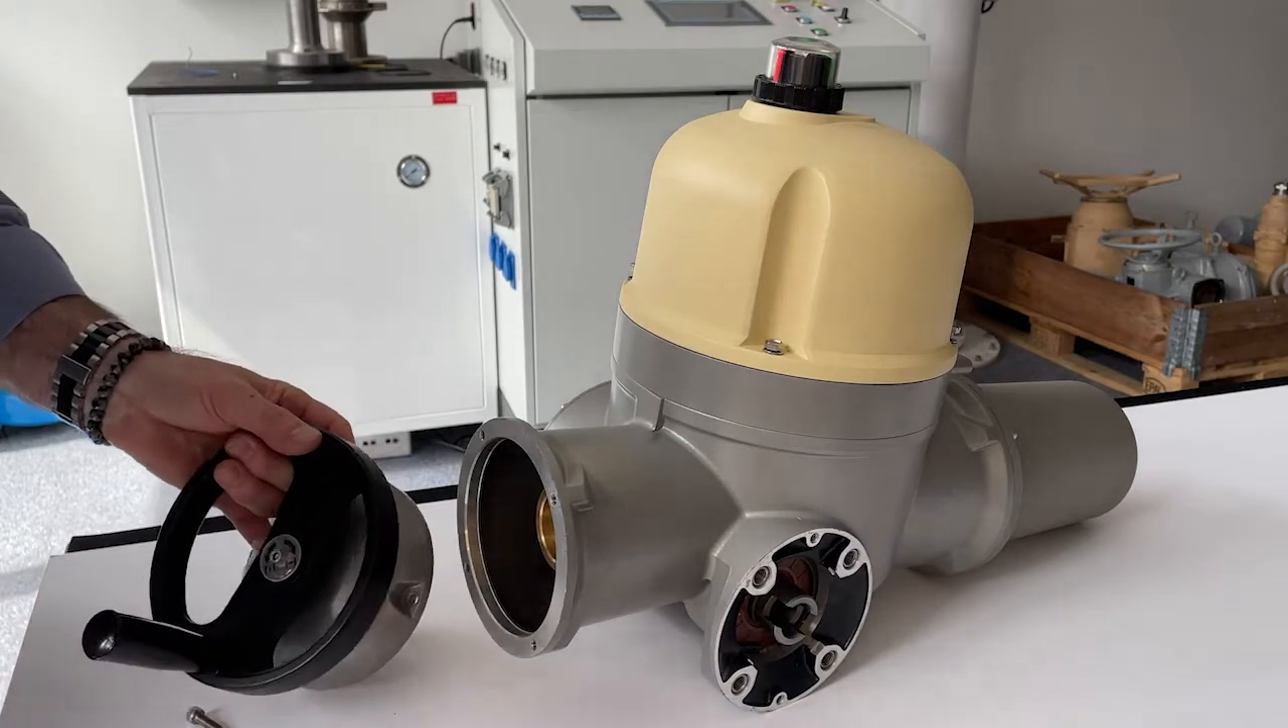You have now removed the cover that will be replaced with the new one.